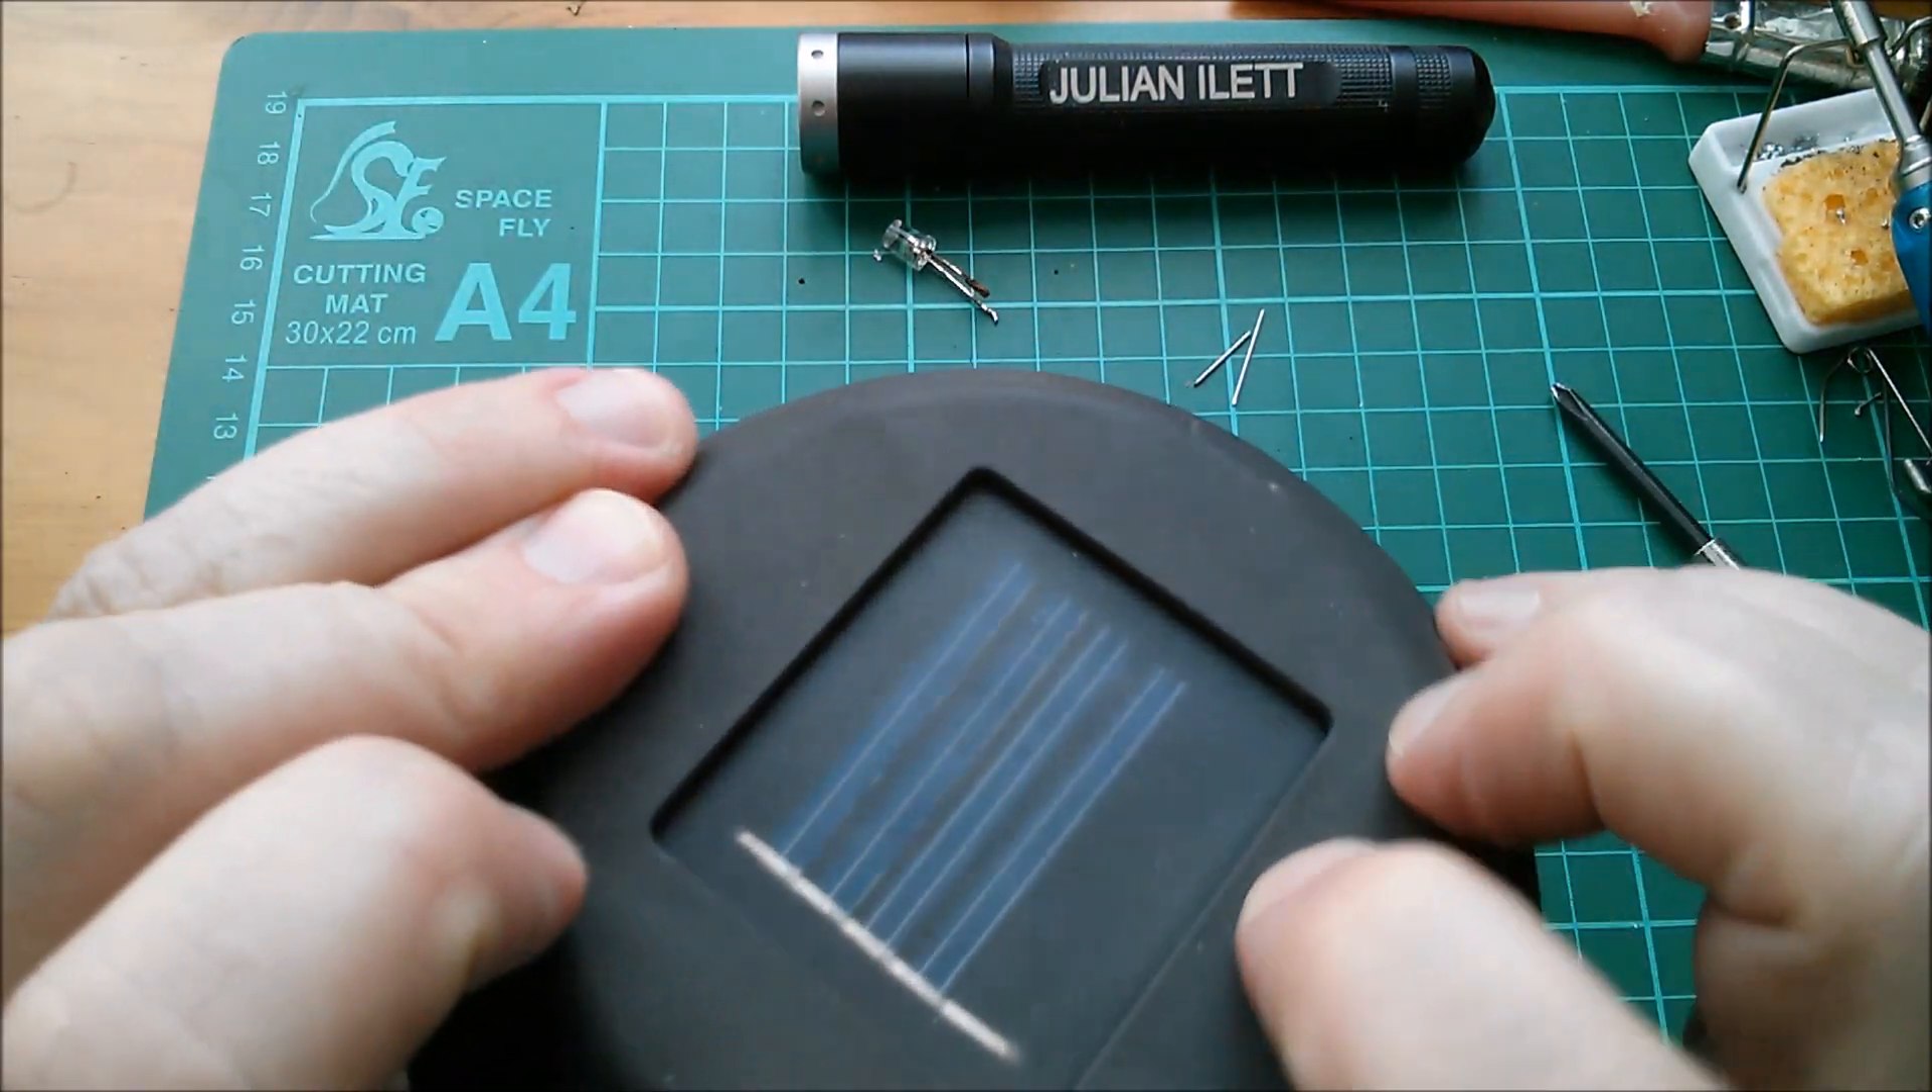I've managed to get the solar panel back in its little uh position there so yeah that looks good.